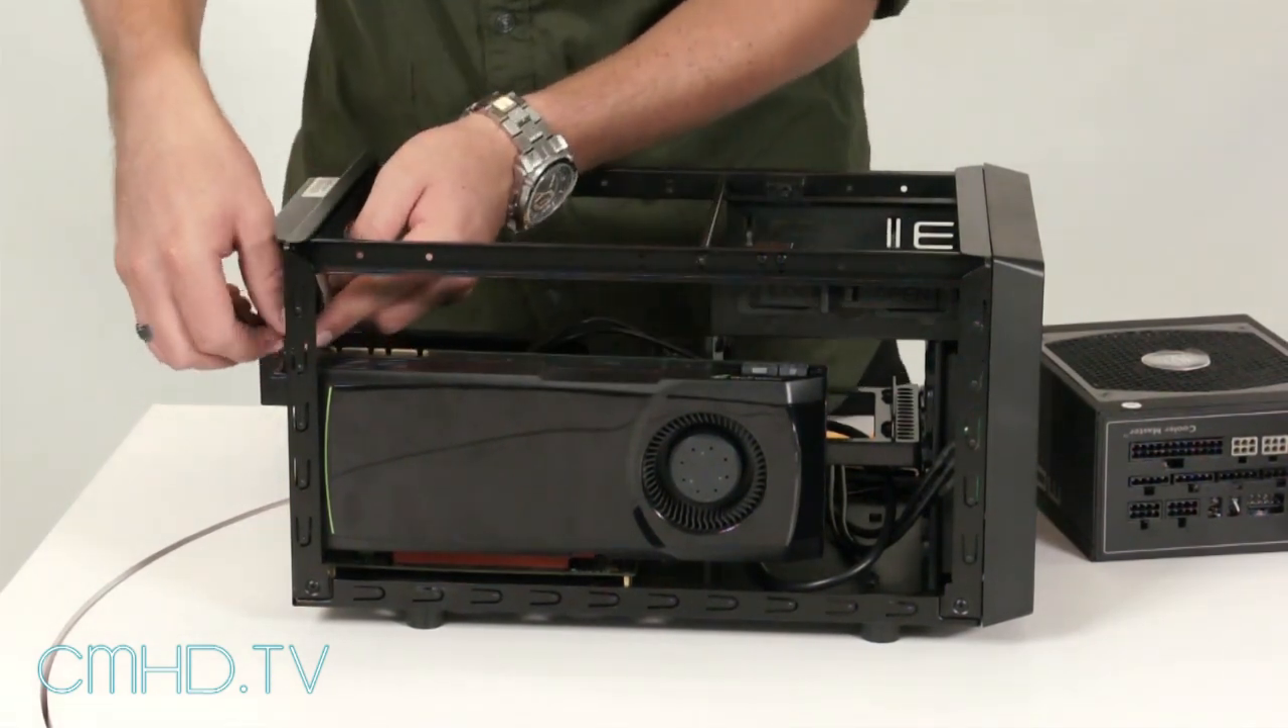As you can see the card is really long it's about three -quarters of the case length but it fits inside with no problem.